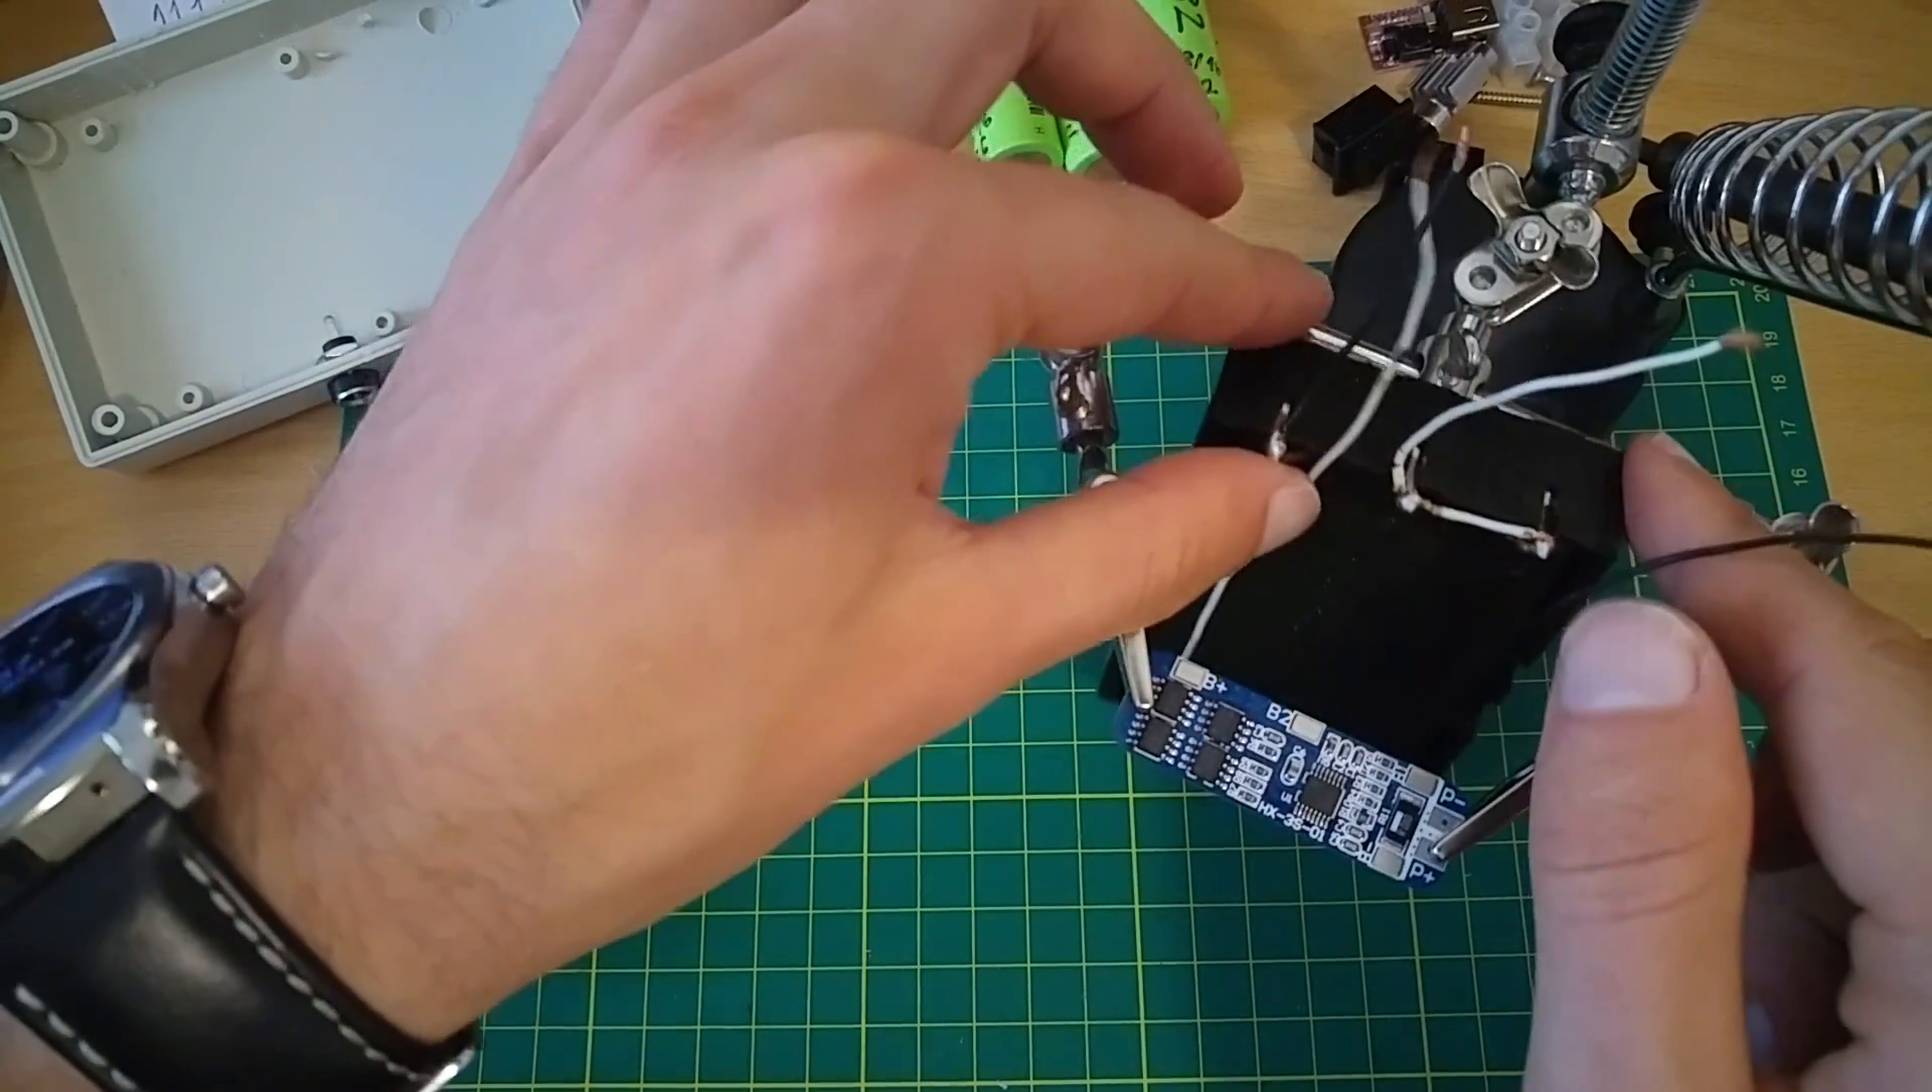I have soldered this battery case. And it's time to solder it to this PCB.